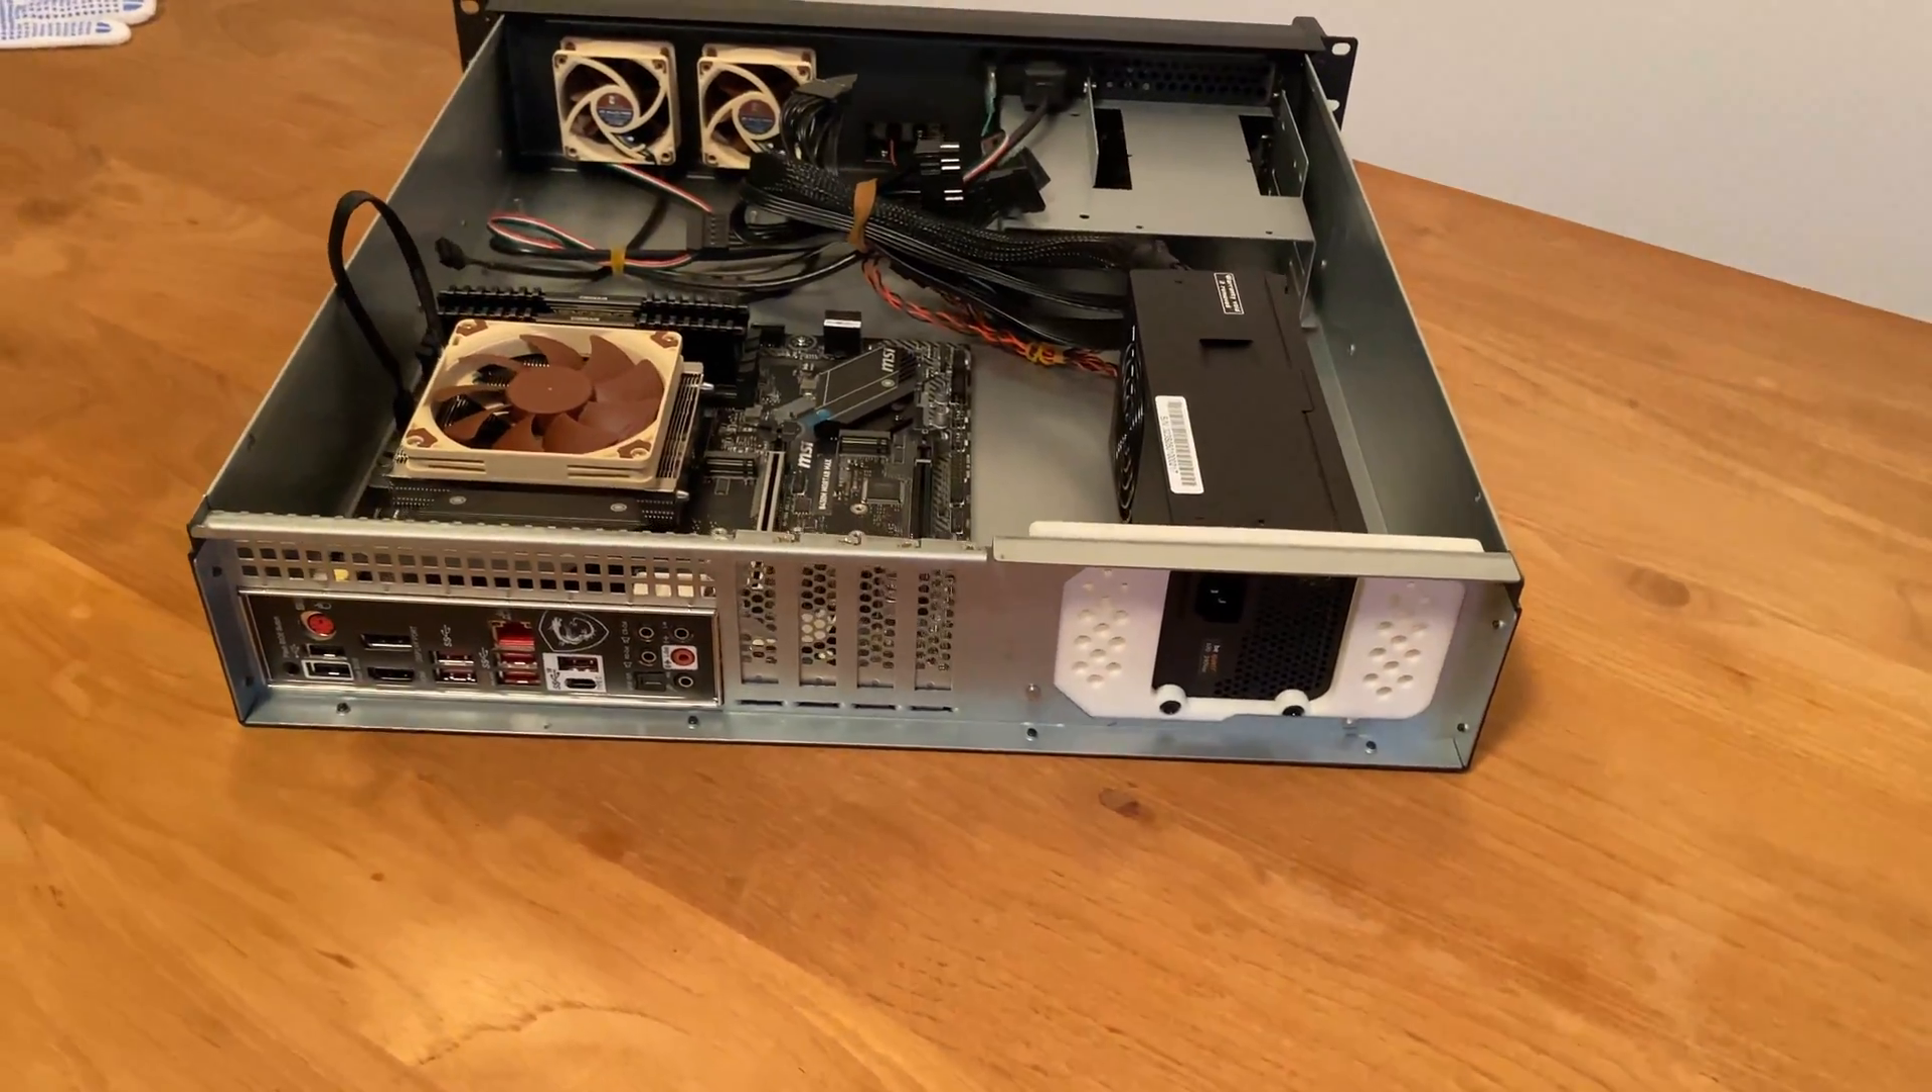What's still missing is the hard drives, the Blu-ray drive and a bit of cable management.